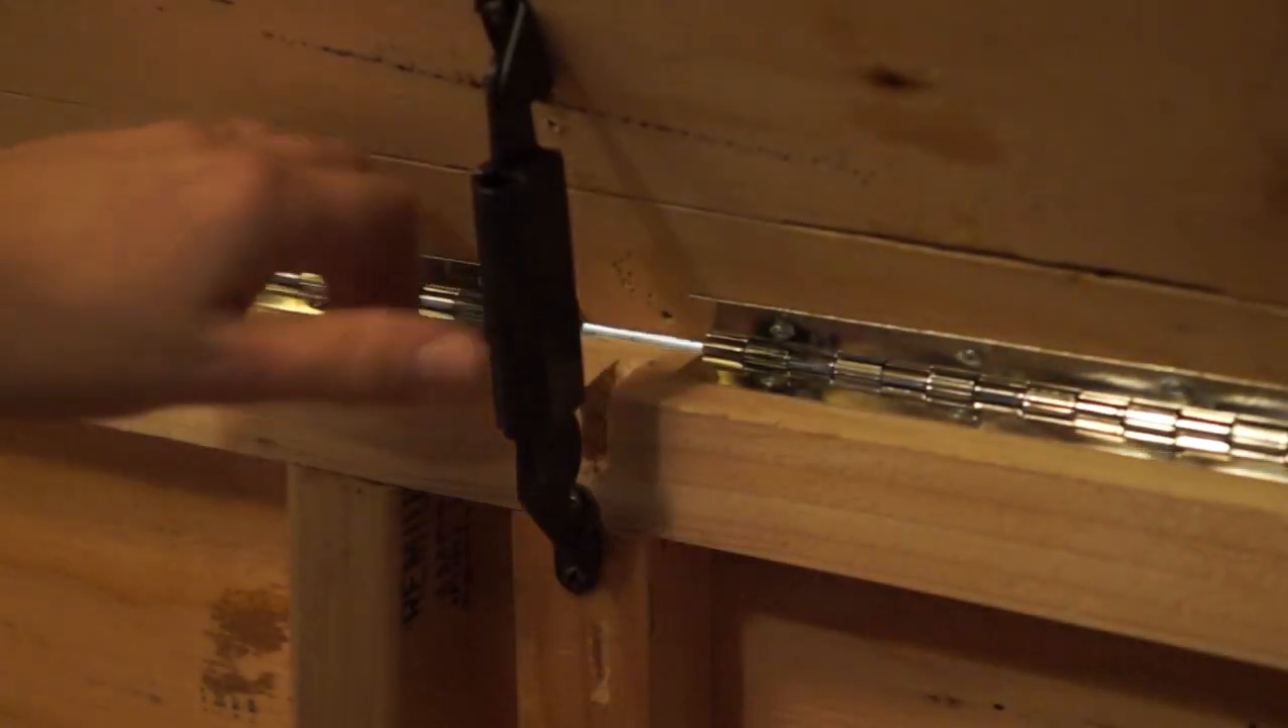Okay I have the safety hinge installed.